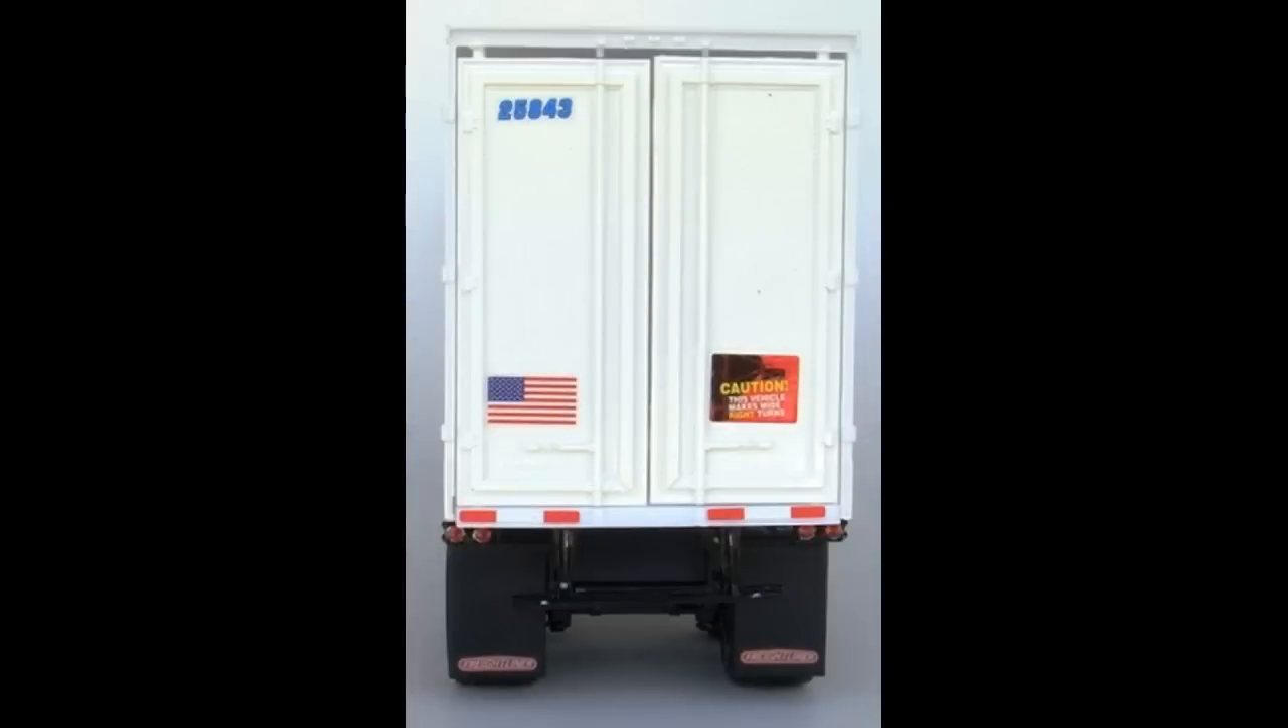Here is a view of the rear of the trailer with the stickers installed, and as you can see, they give a finished and professional look to your trailer.